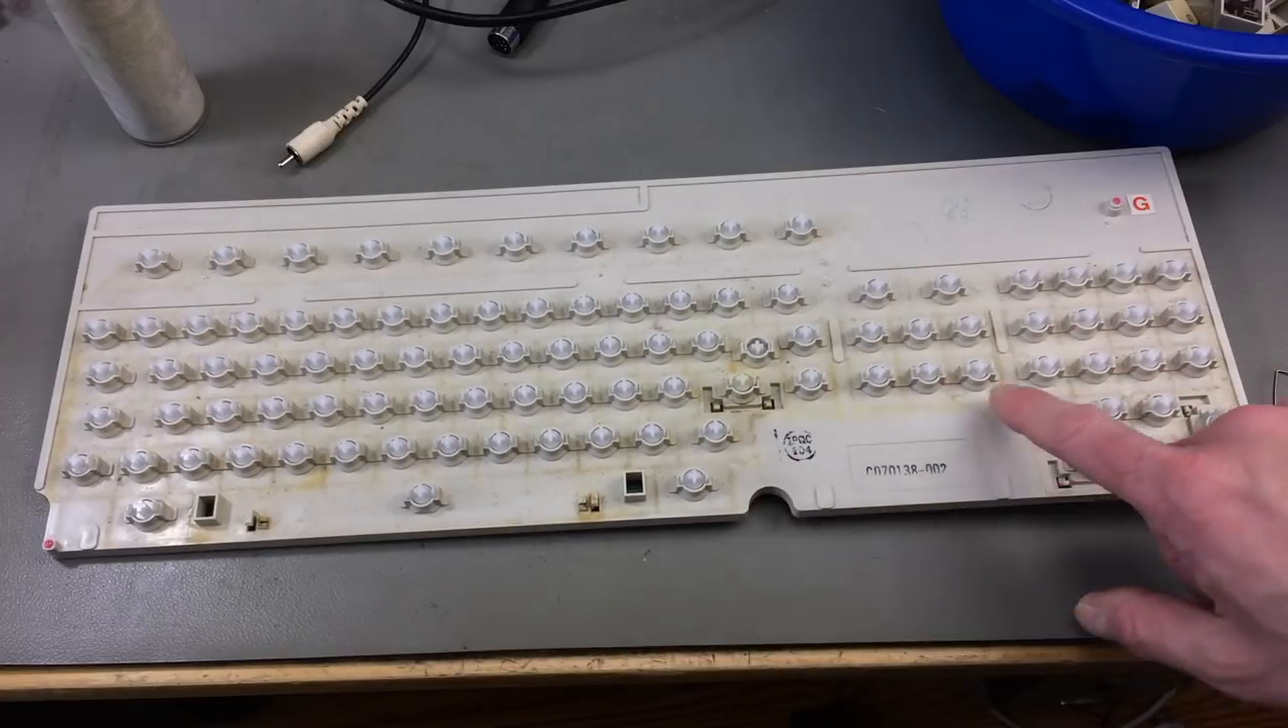So I got all the keycaps removed.